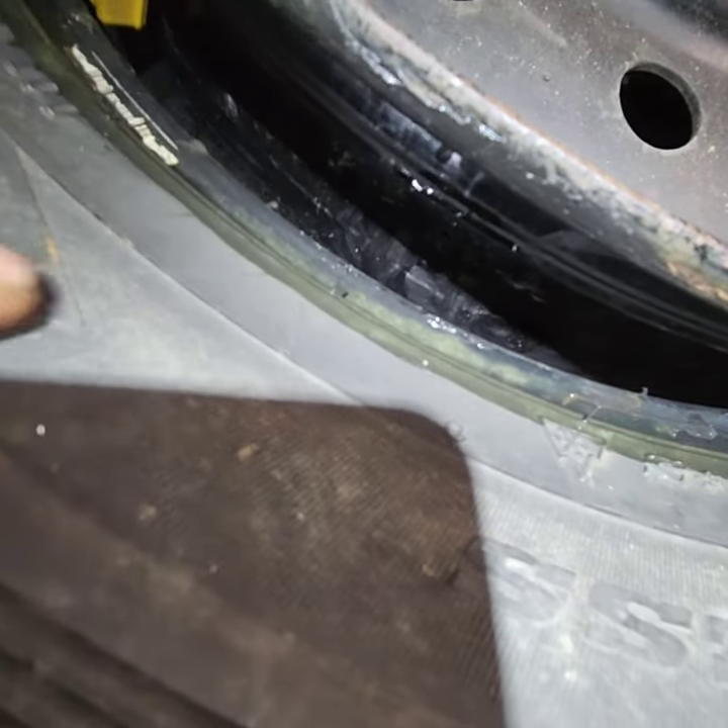We have a situation here see how how big the gap of the tires through the rim.